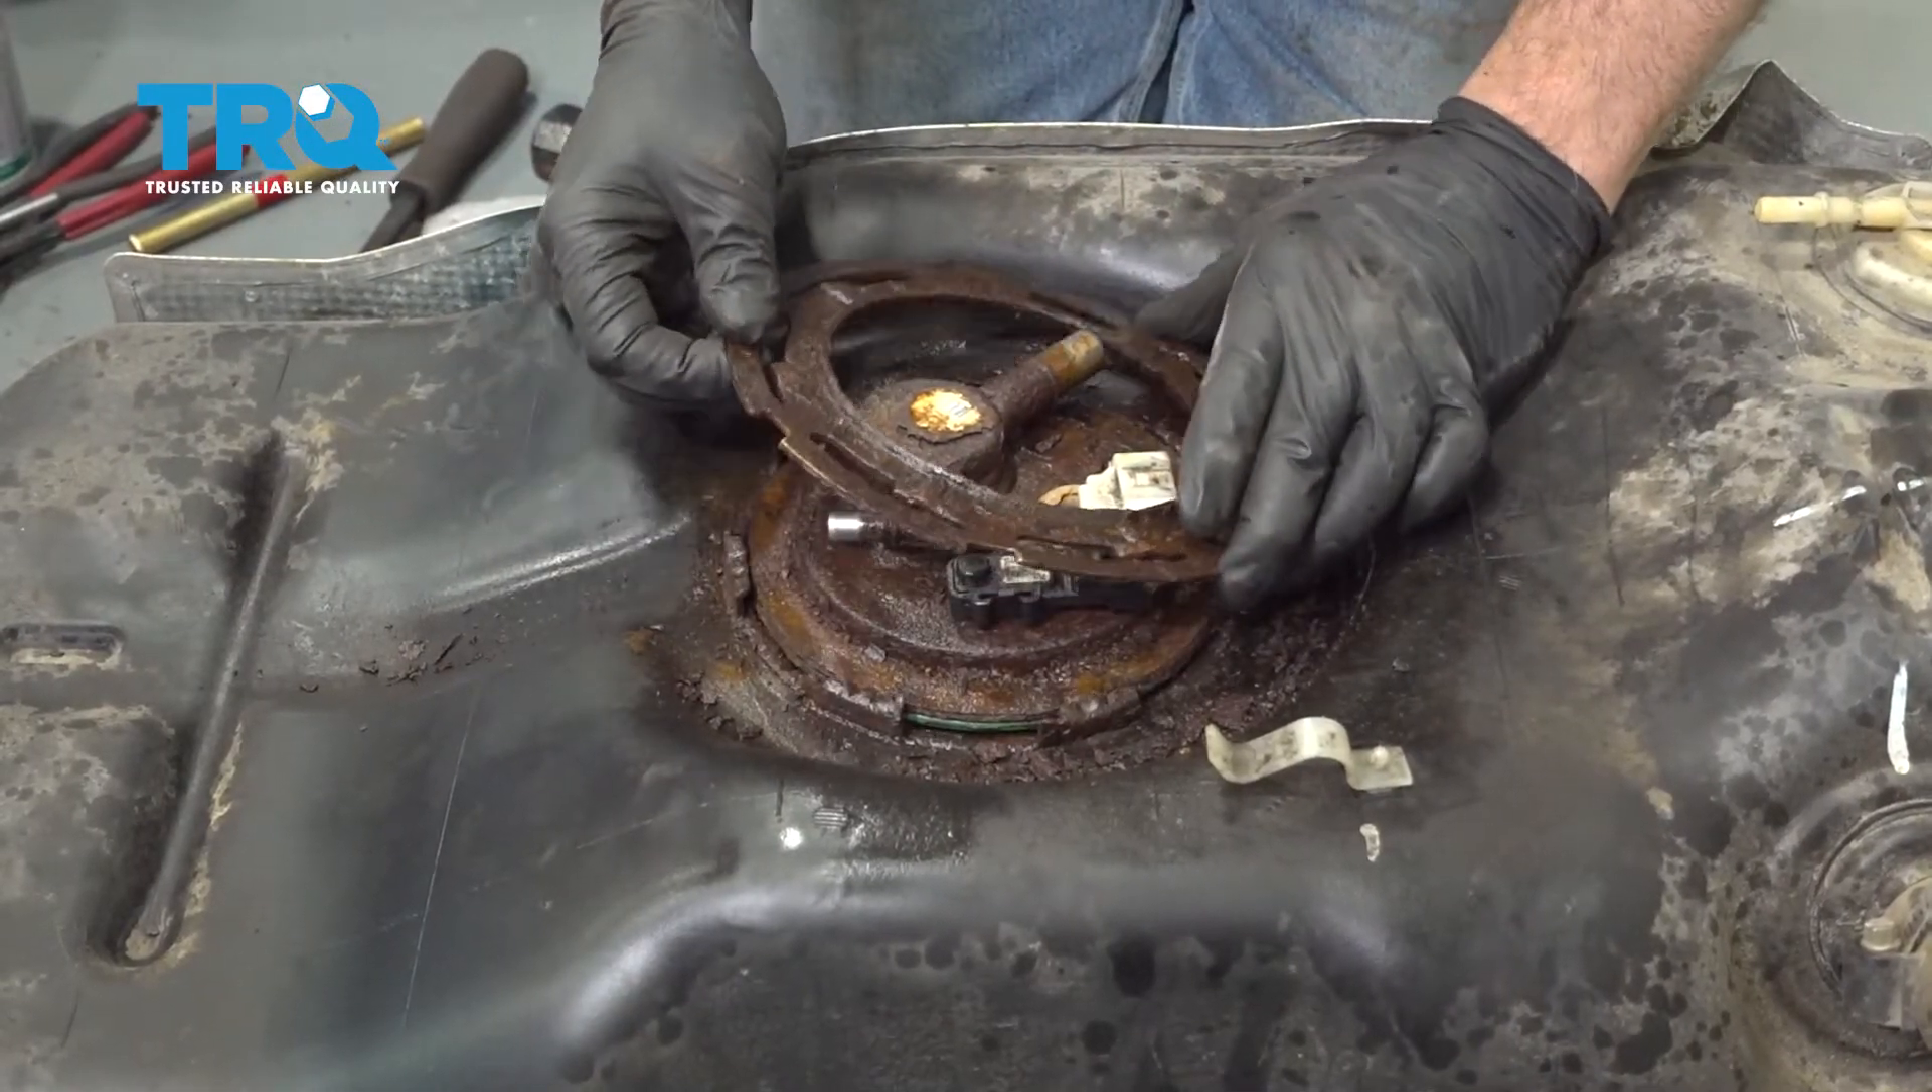Now we've got our lock ring loose.